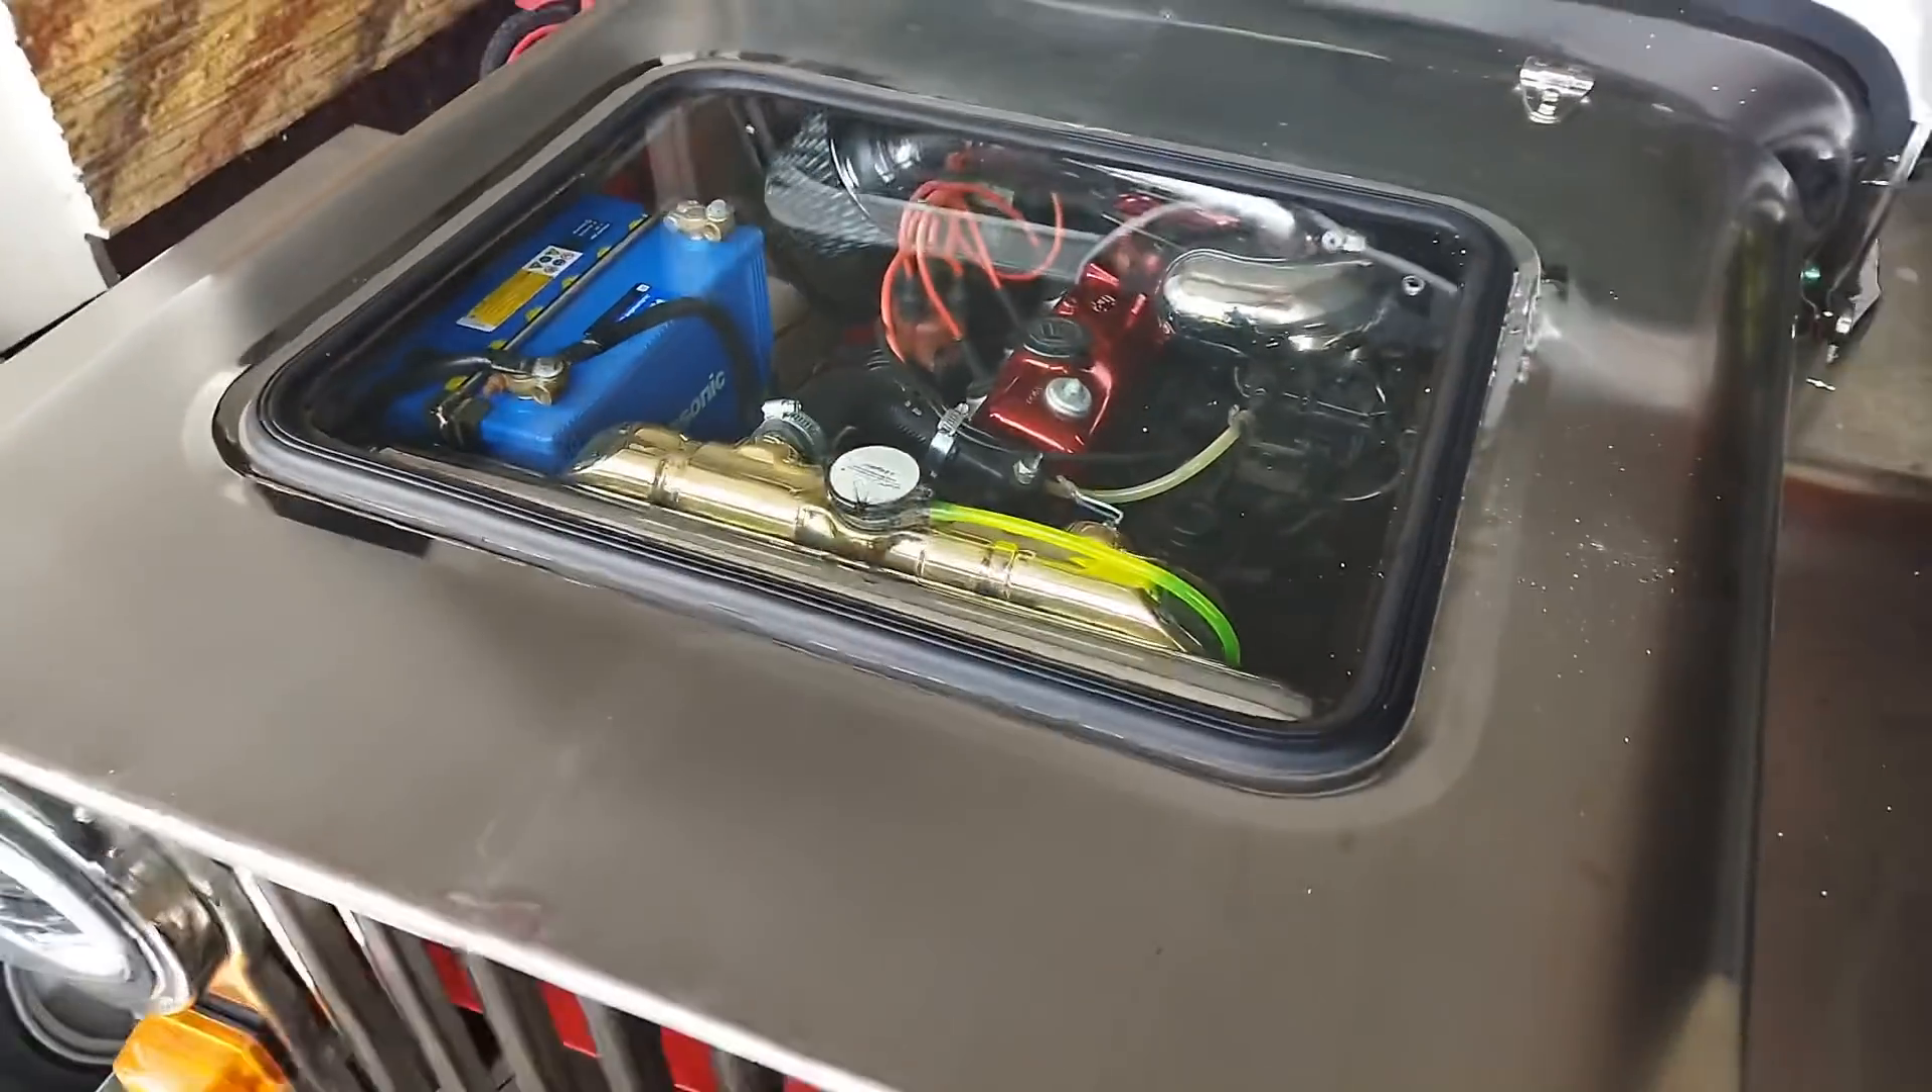So, ayan ito na. Nakabit na yung glass sa hood.